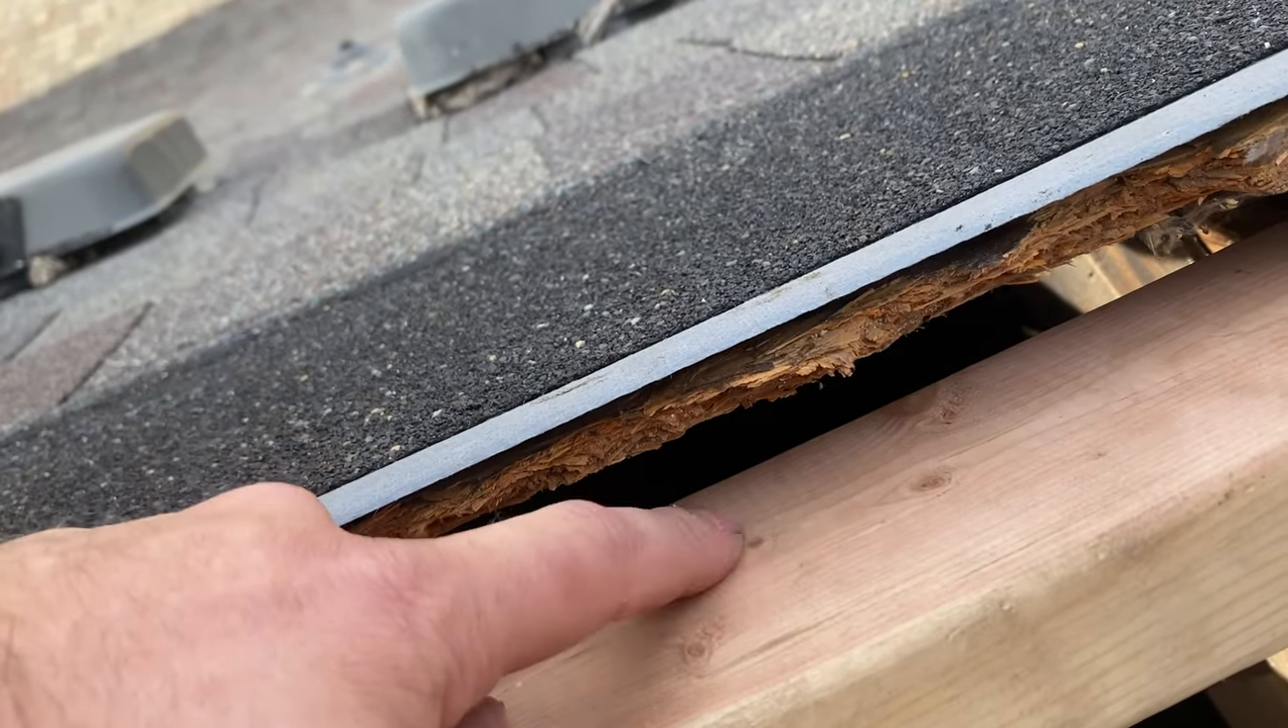You can see there's a gap between the plywood to this structural board here.